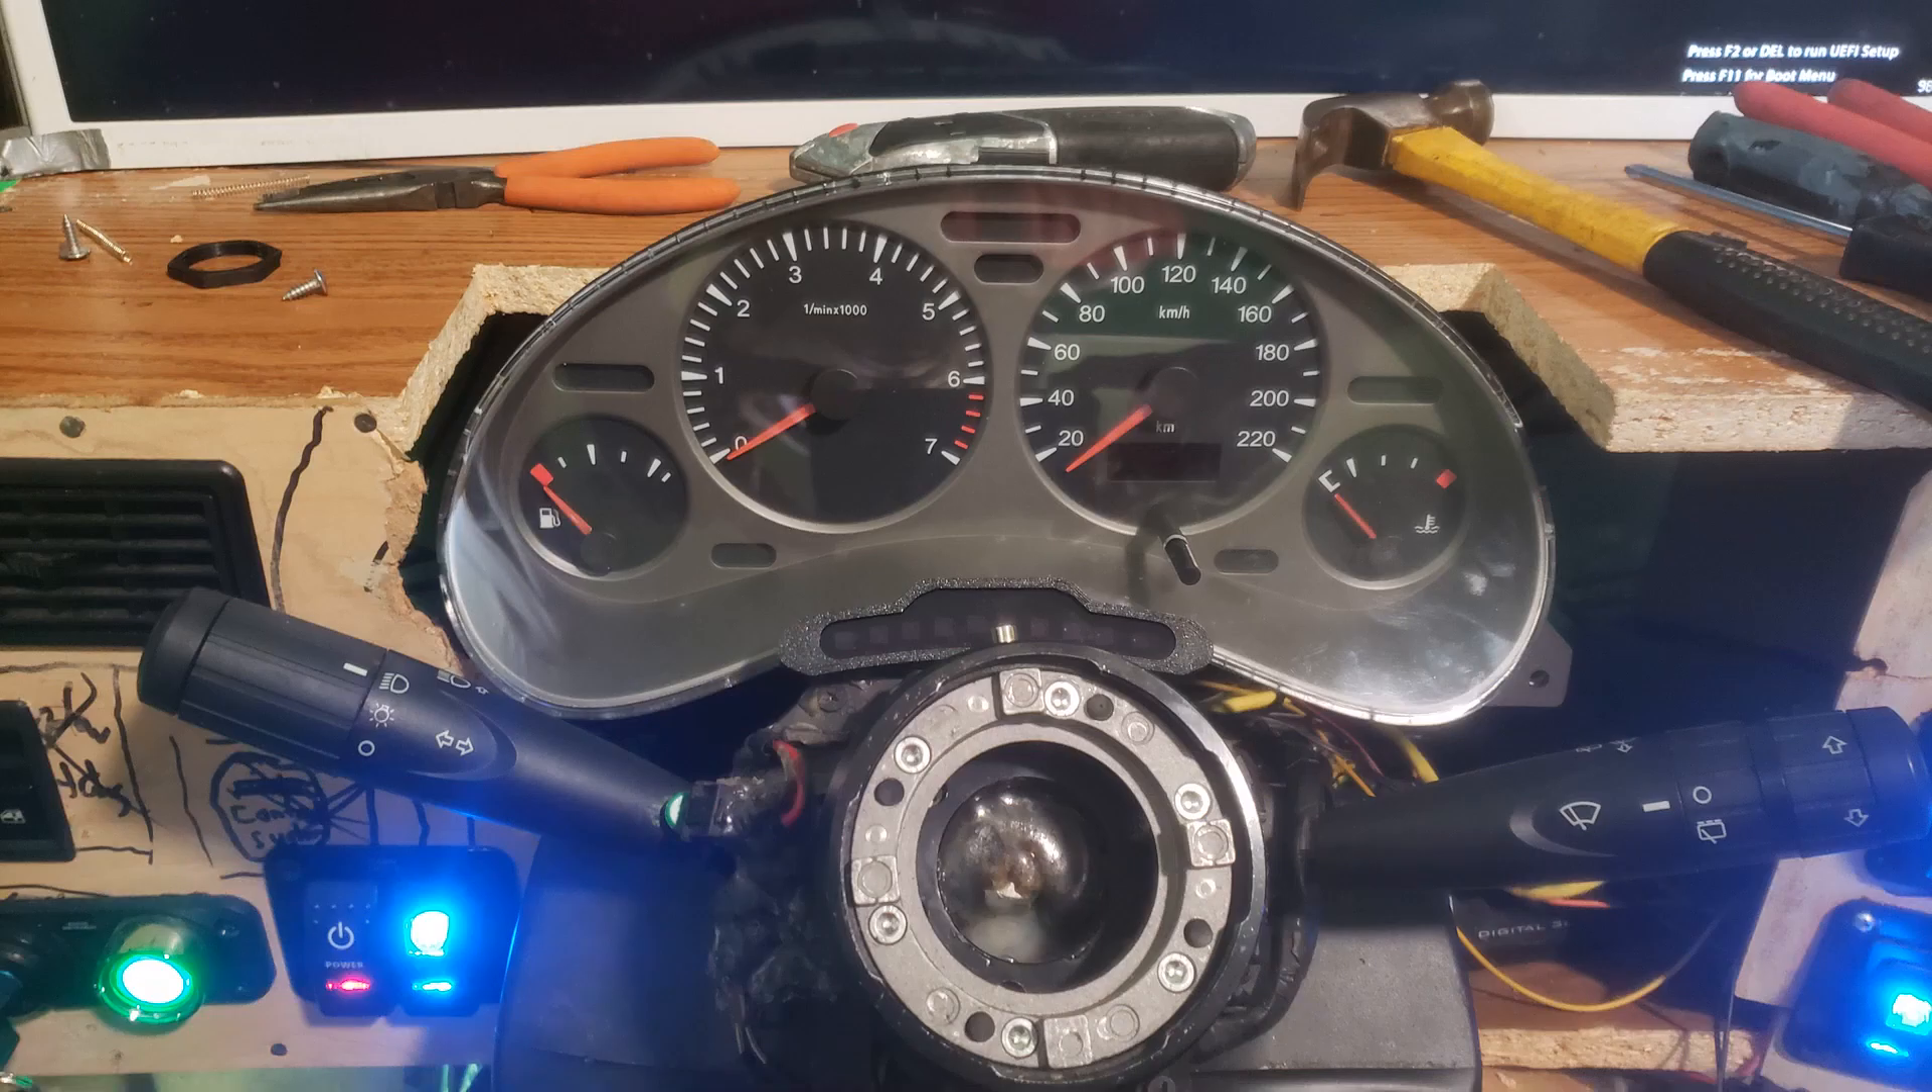Cluster gauges are in place. And I've got the gauges all back together now.